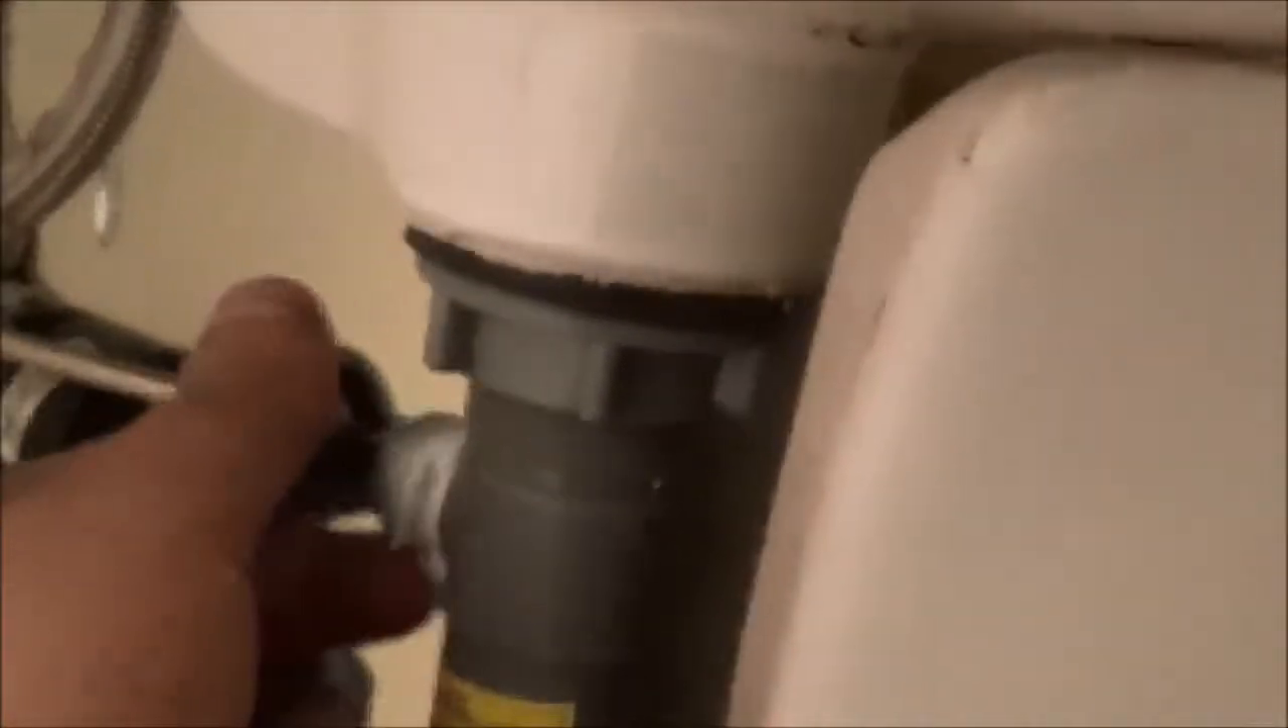Now we've got the drain in.